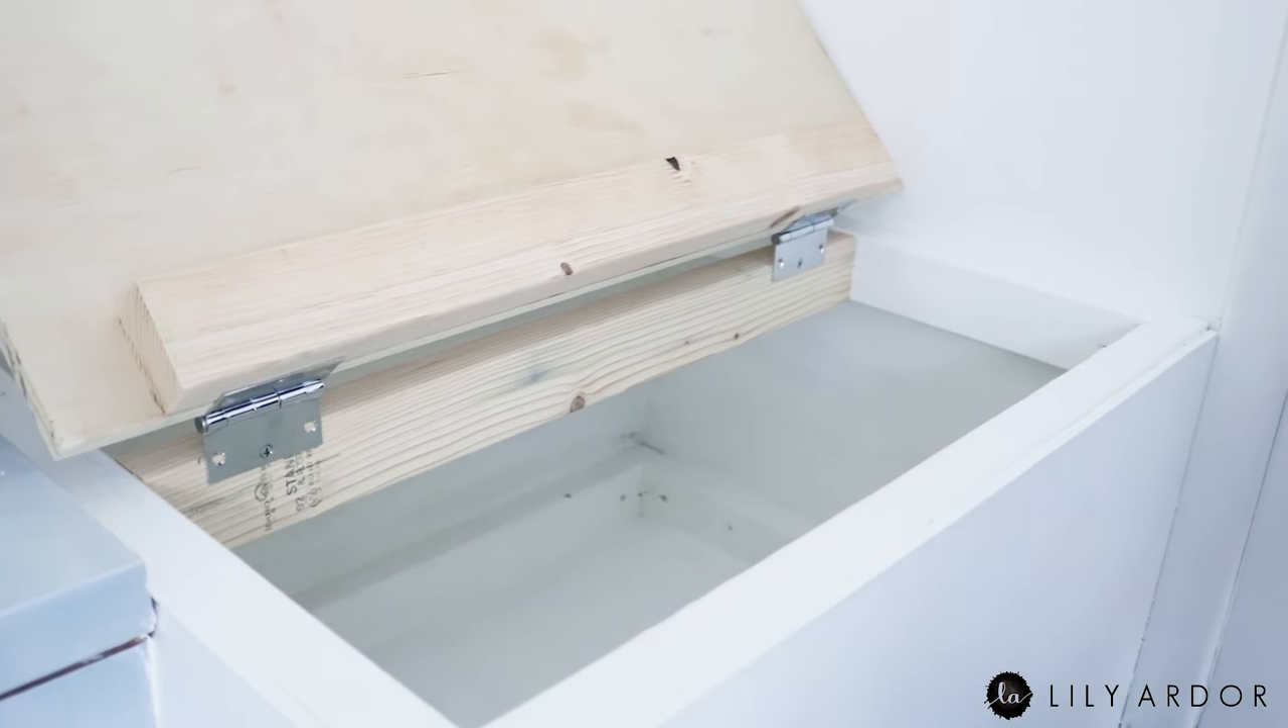So I added another 2x3 going across the center of the bench and installed a lid with some door hinges.